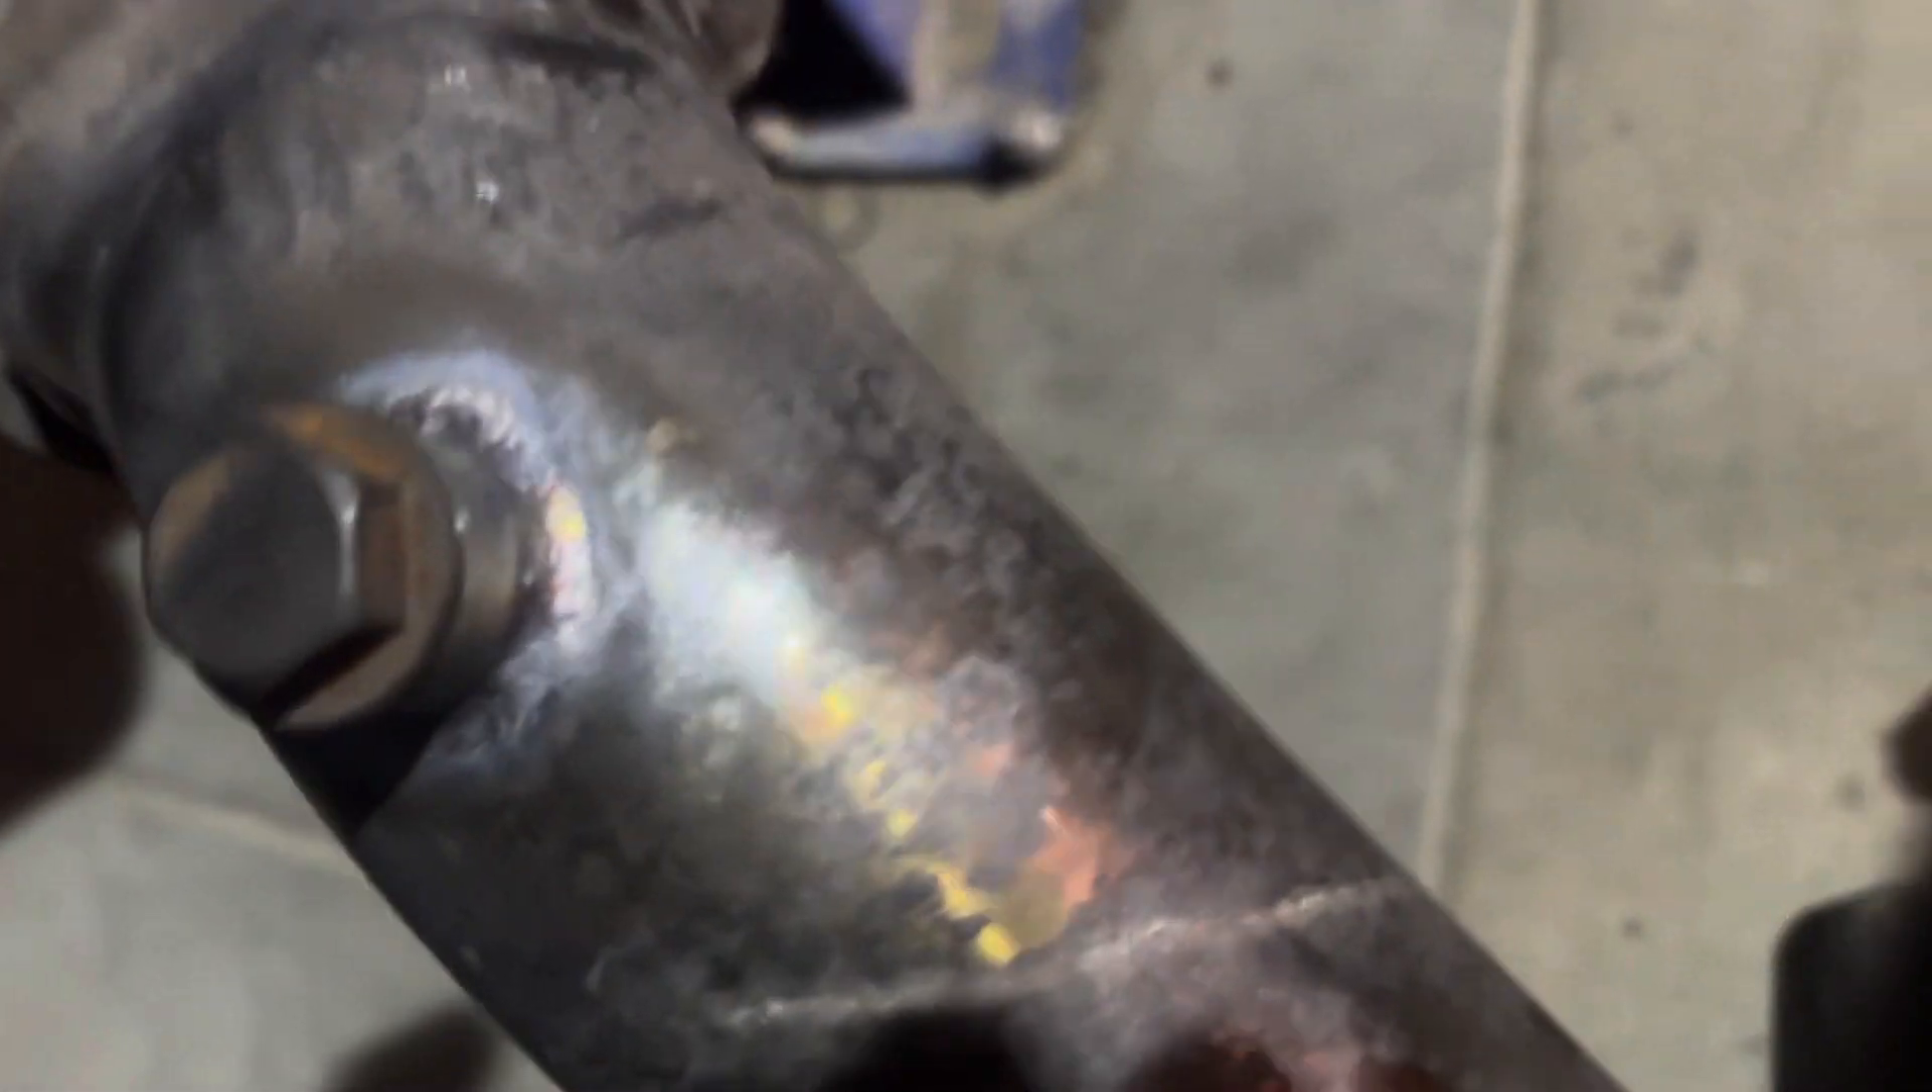There's the weld fixings and the beautiful bung welded on.